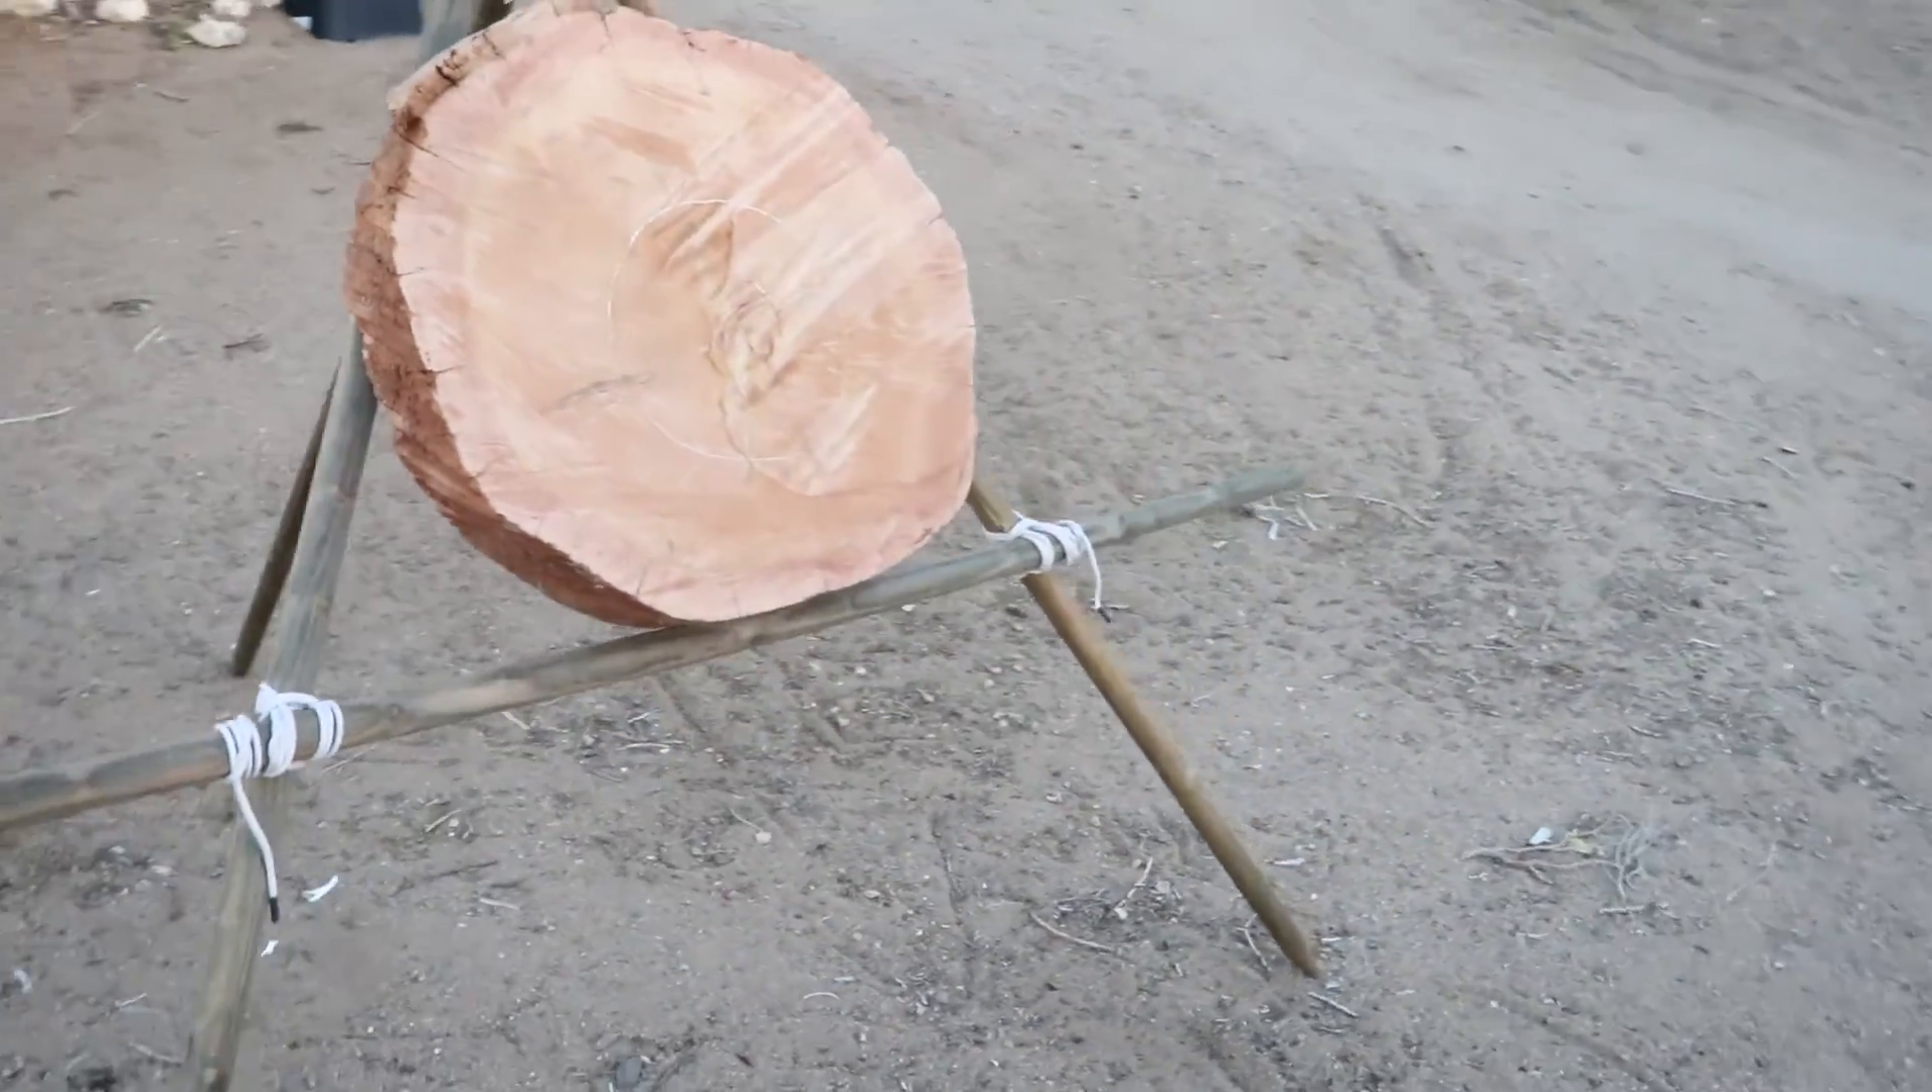Here's the platform lashed together with some square lashings.